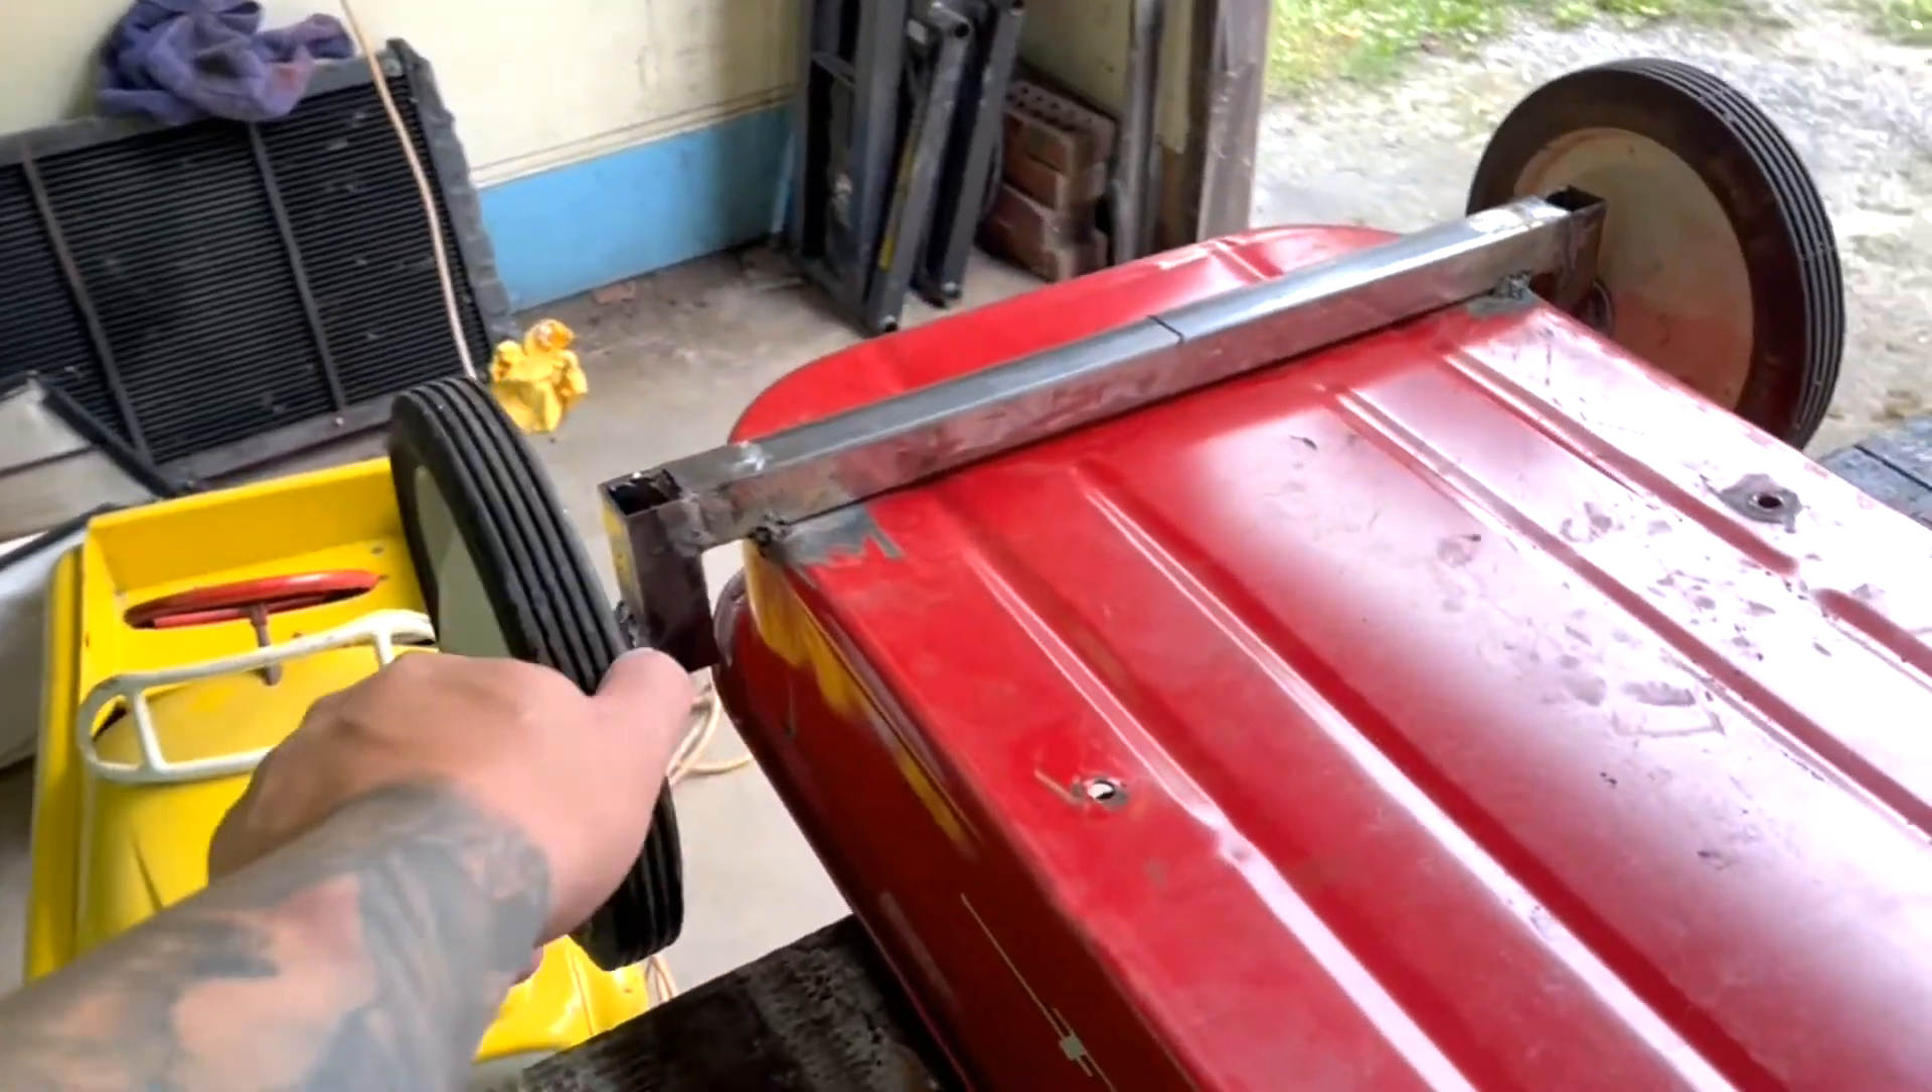All right as you can see i have the rear axle spot welded on and i also have the wheels on.